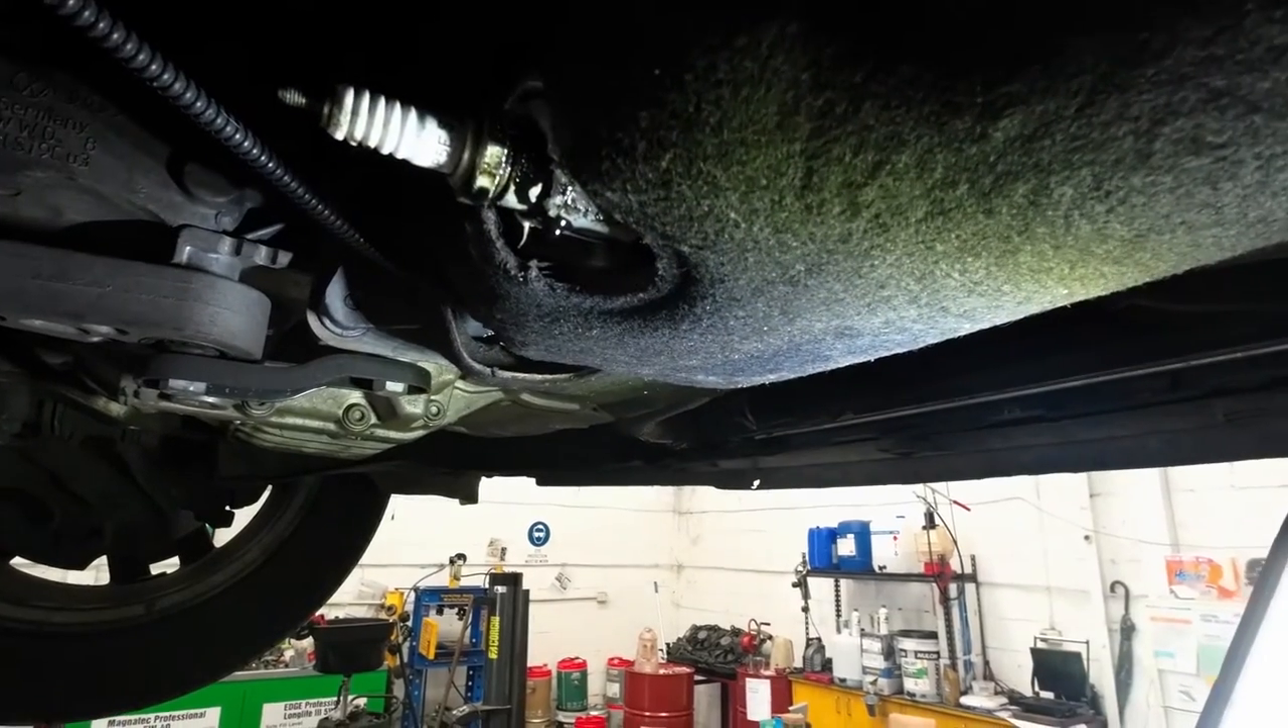You can see someone has put a spark plug in instead of the sump plug.